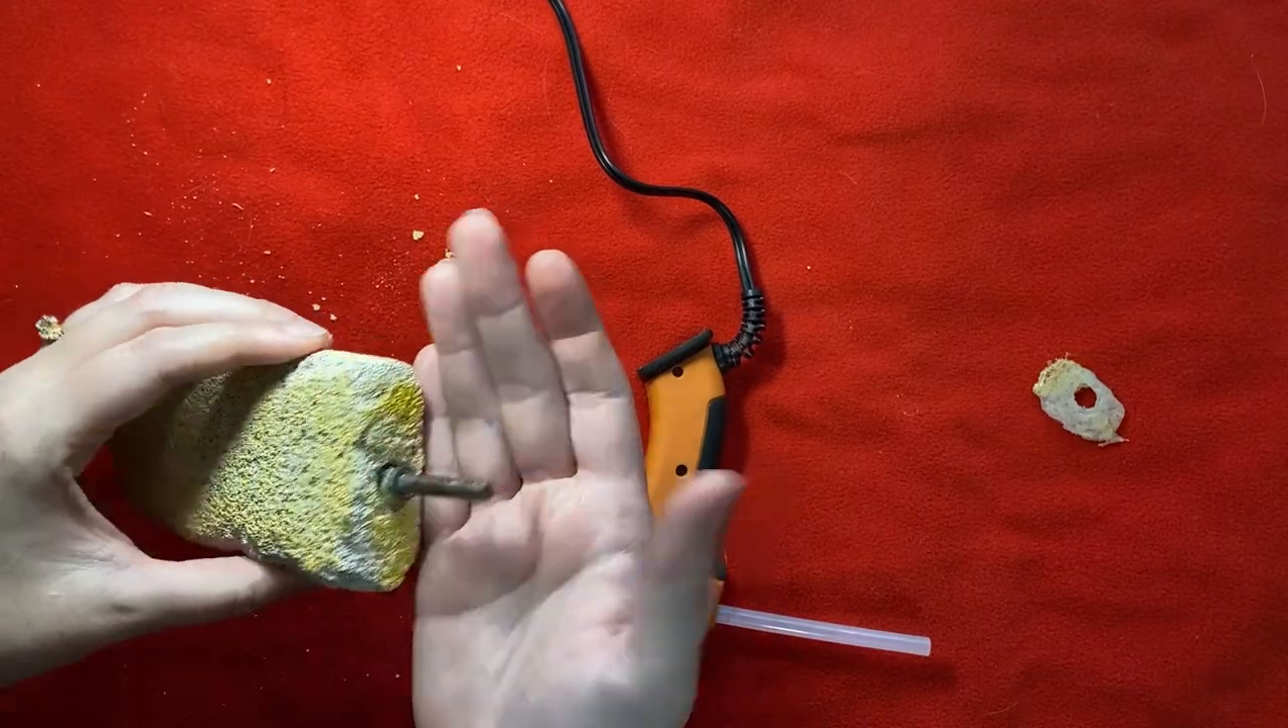This should be able to nest all the way inside this hole, but it's not. It's sticking out.